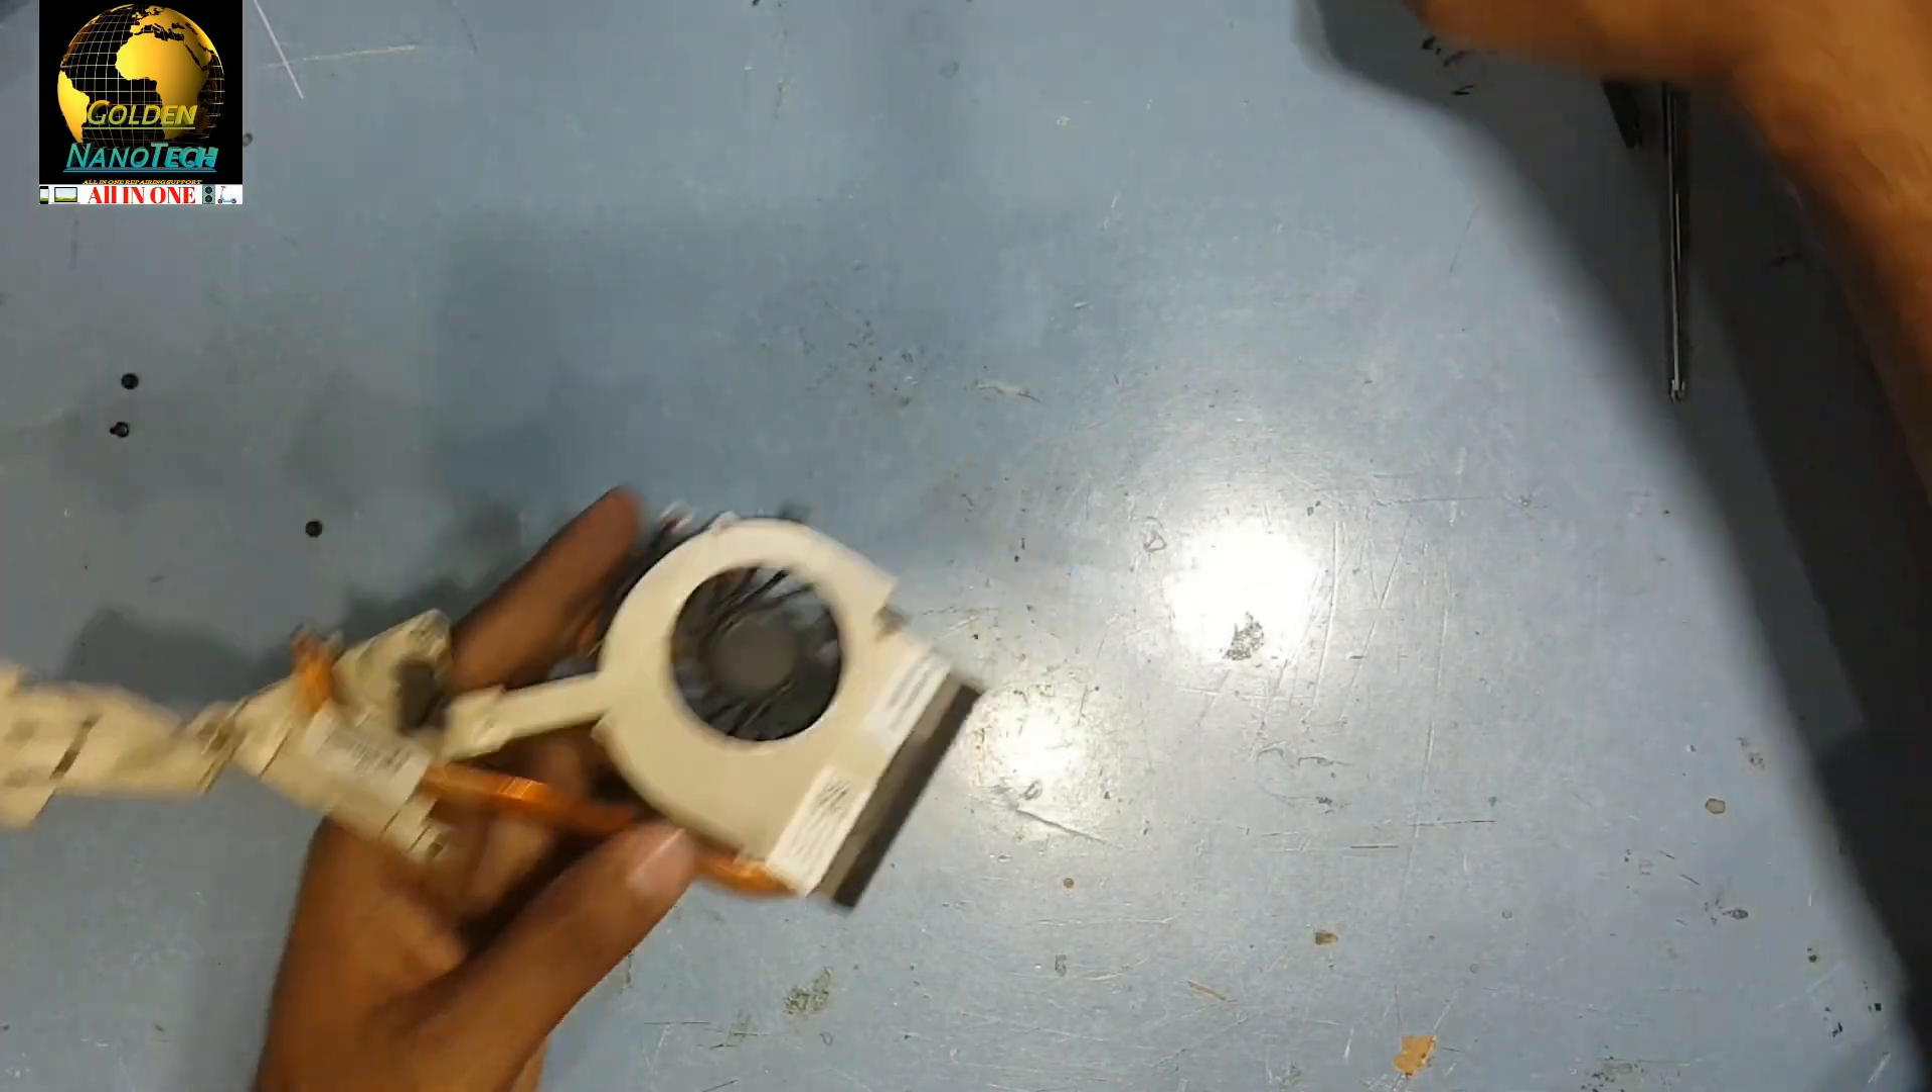Okay guys you can see now a fan is free.